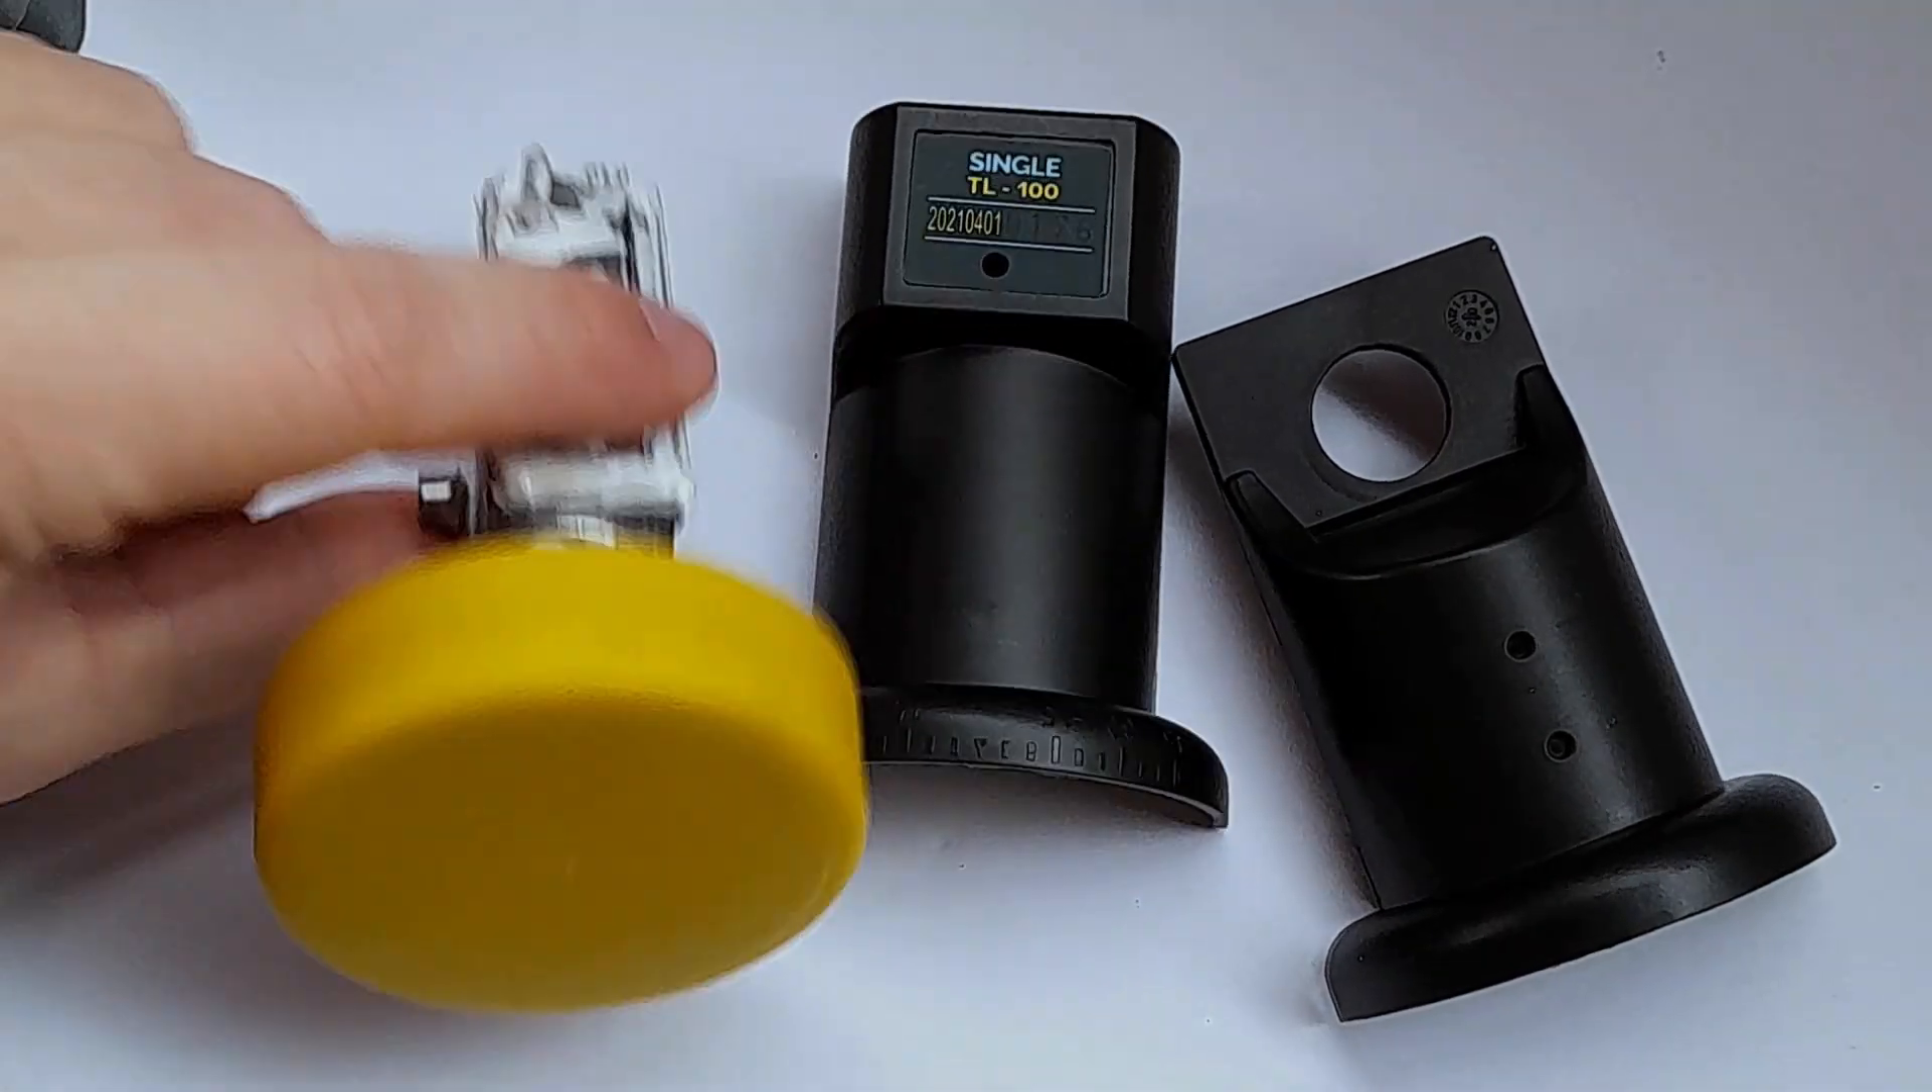Now of course we still have this yellow plastic cap on the waveguide input.